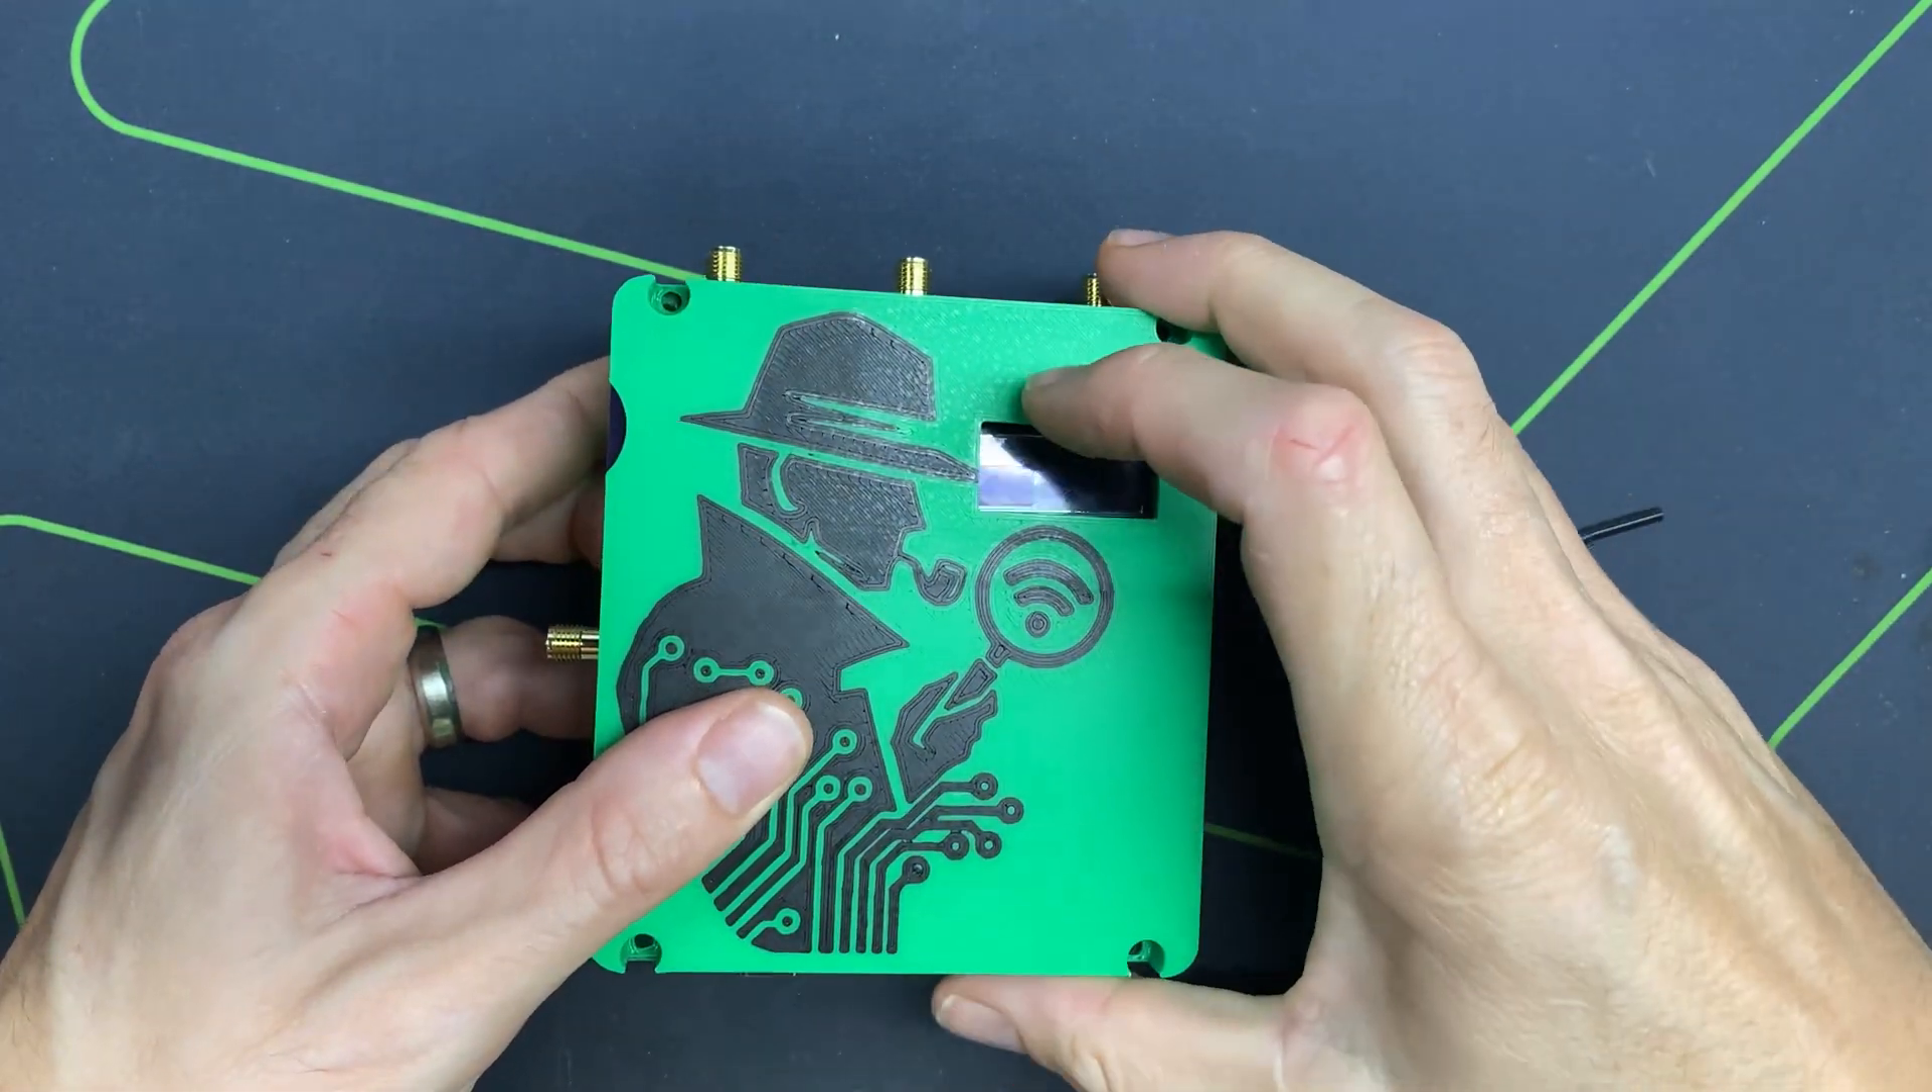Now that we've got our case all together the last thing we need to do is put the eight bolts in.